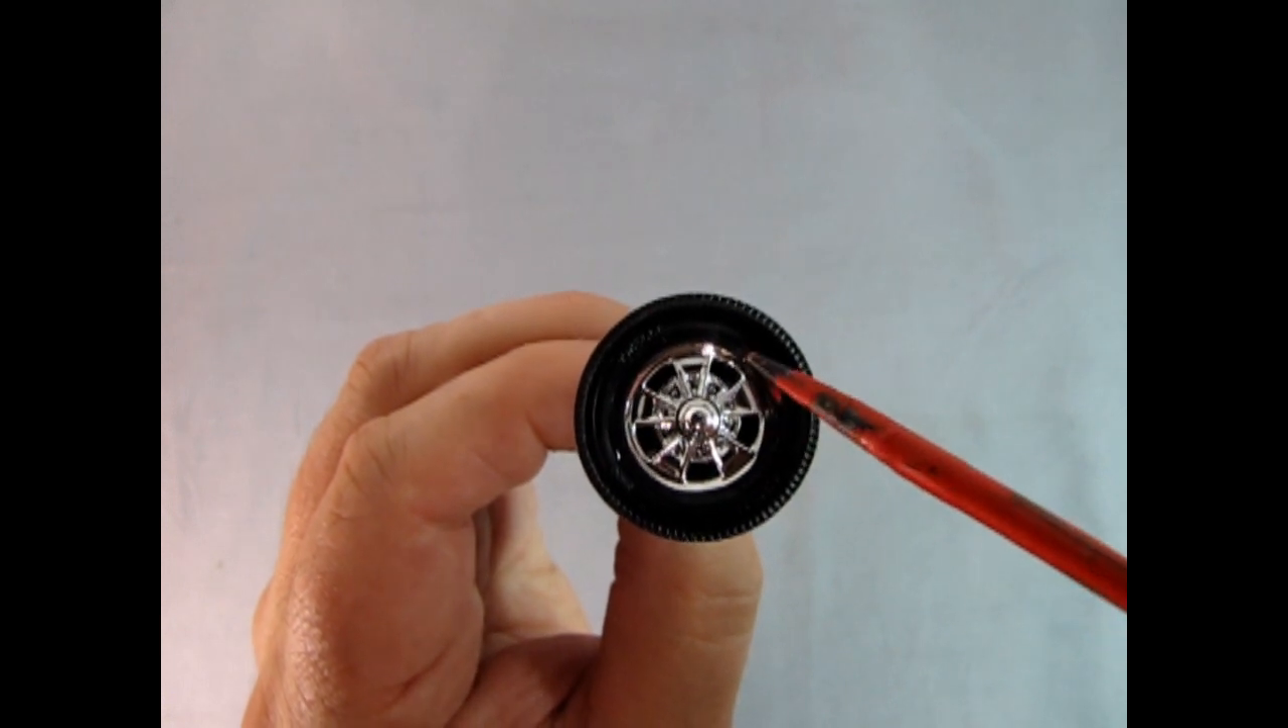And there's what our wheel looks like when it's glued together with the black painted inside.